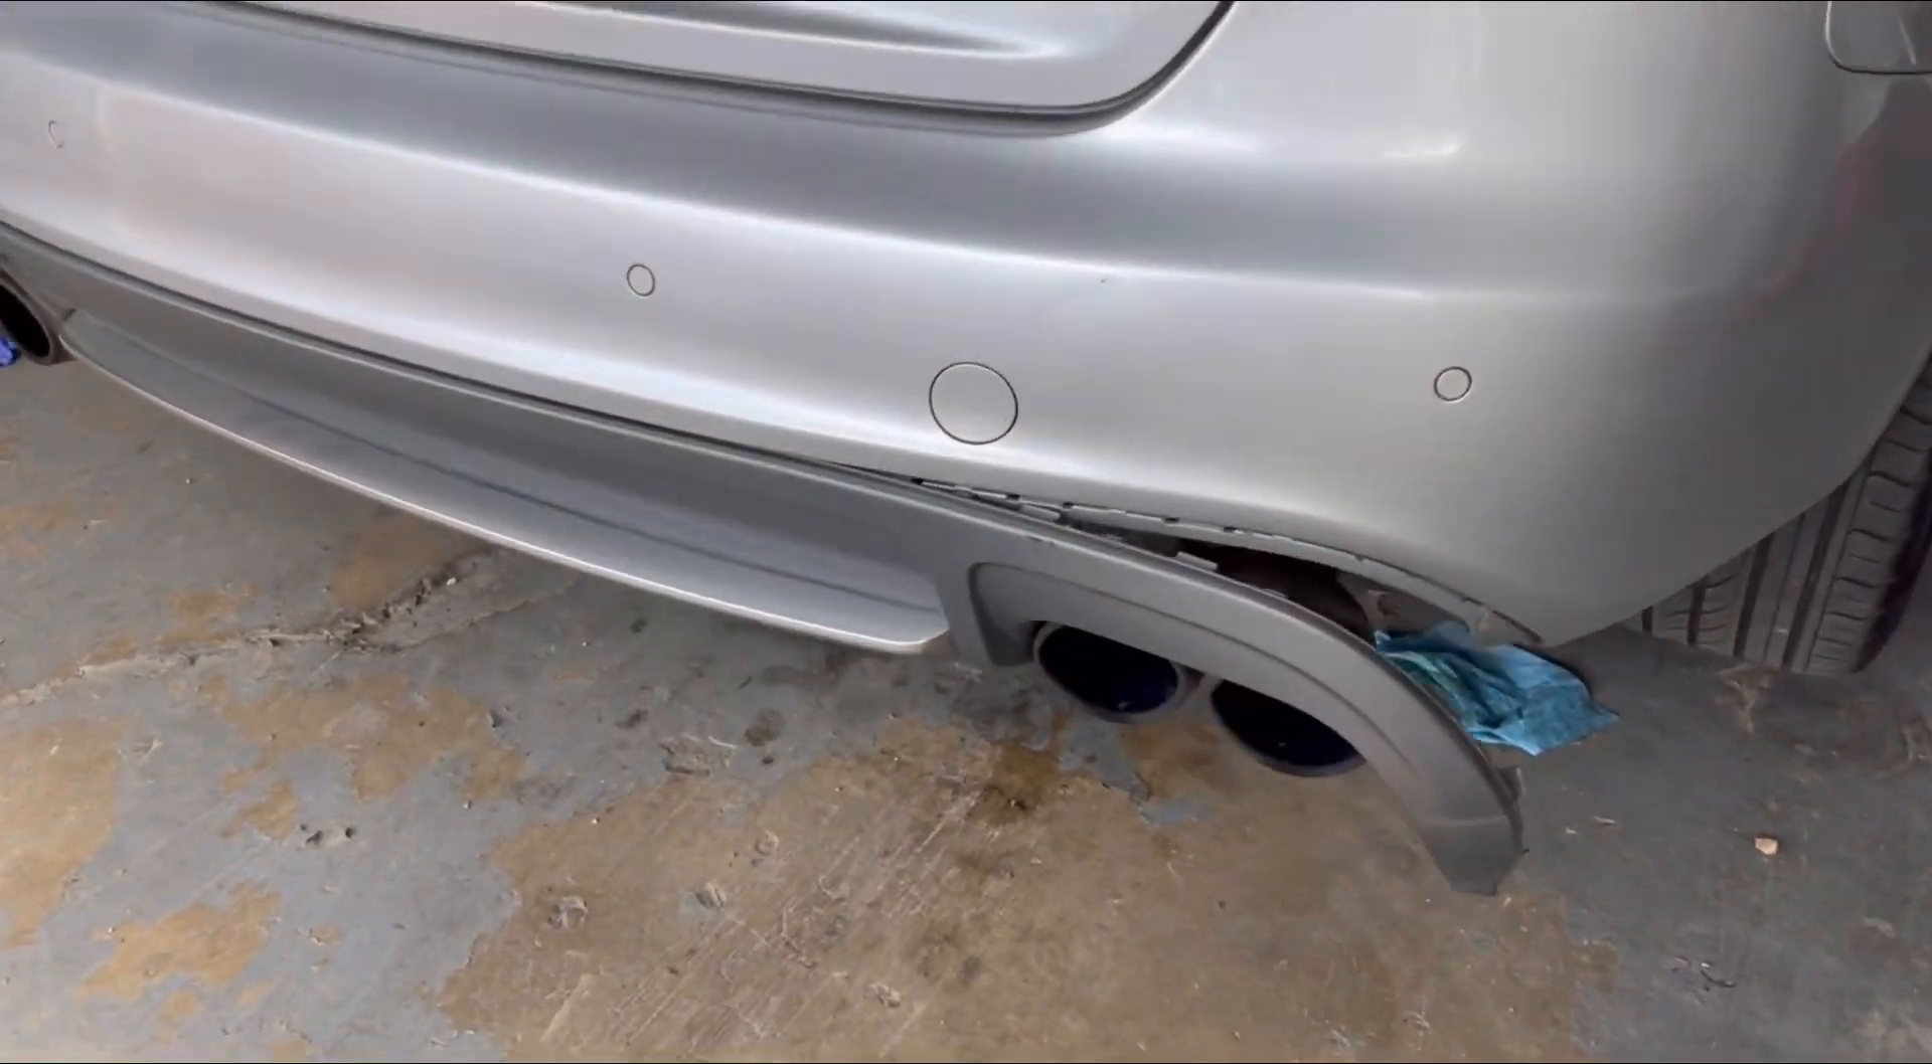So i've started to pry the rear diffuser out.